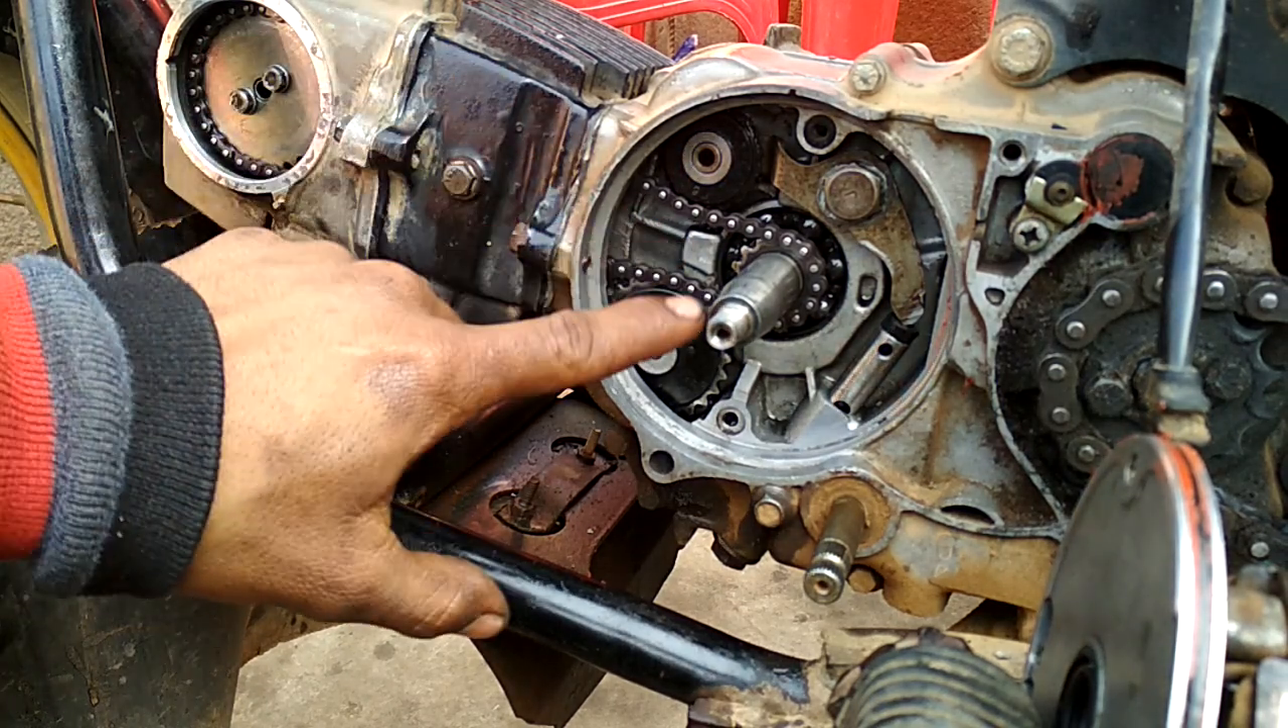कंप्लेट हम इधर टाइमिंग चेन फिटिंग कर दी हैं।